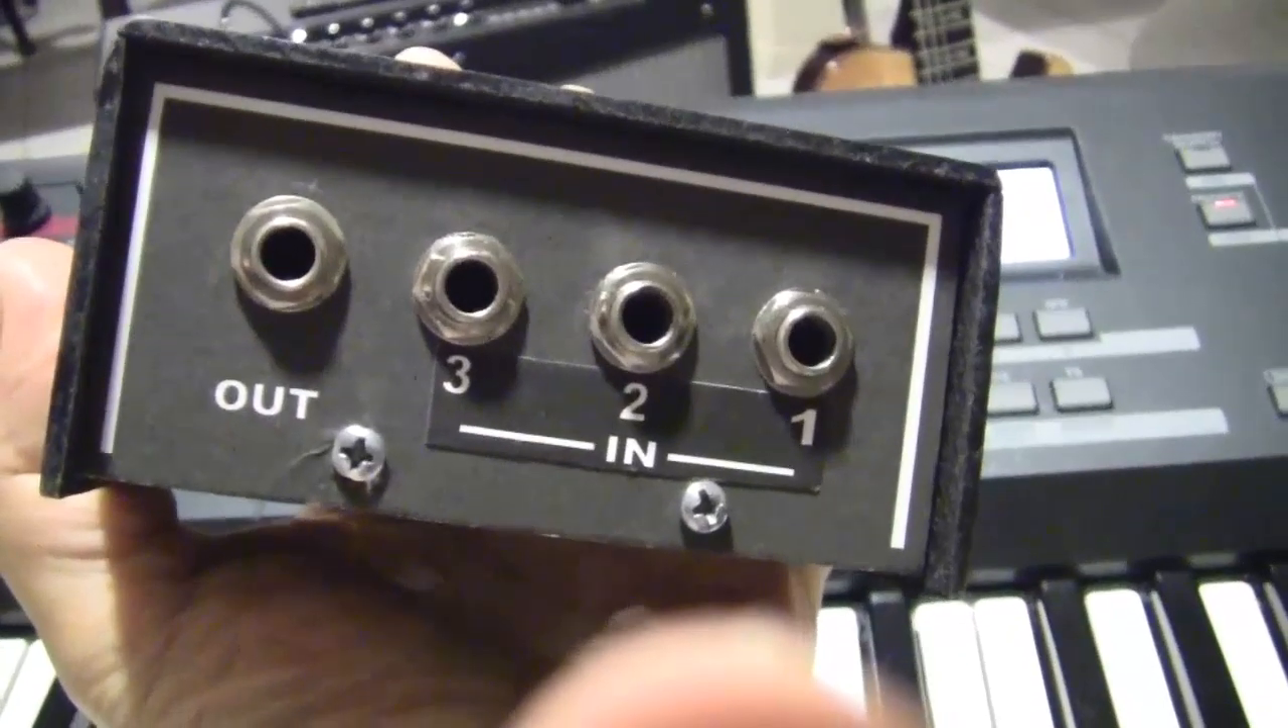So as you can see I've made a template and I put it on the front and on the back so it identifies the inputs the outputs and the volume controls.